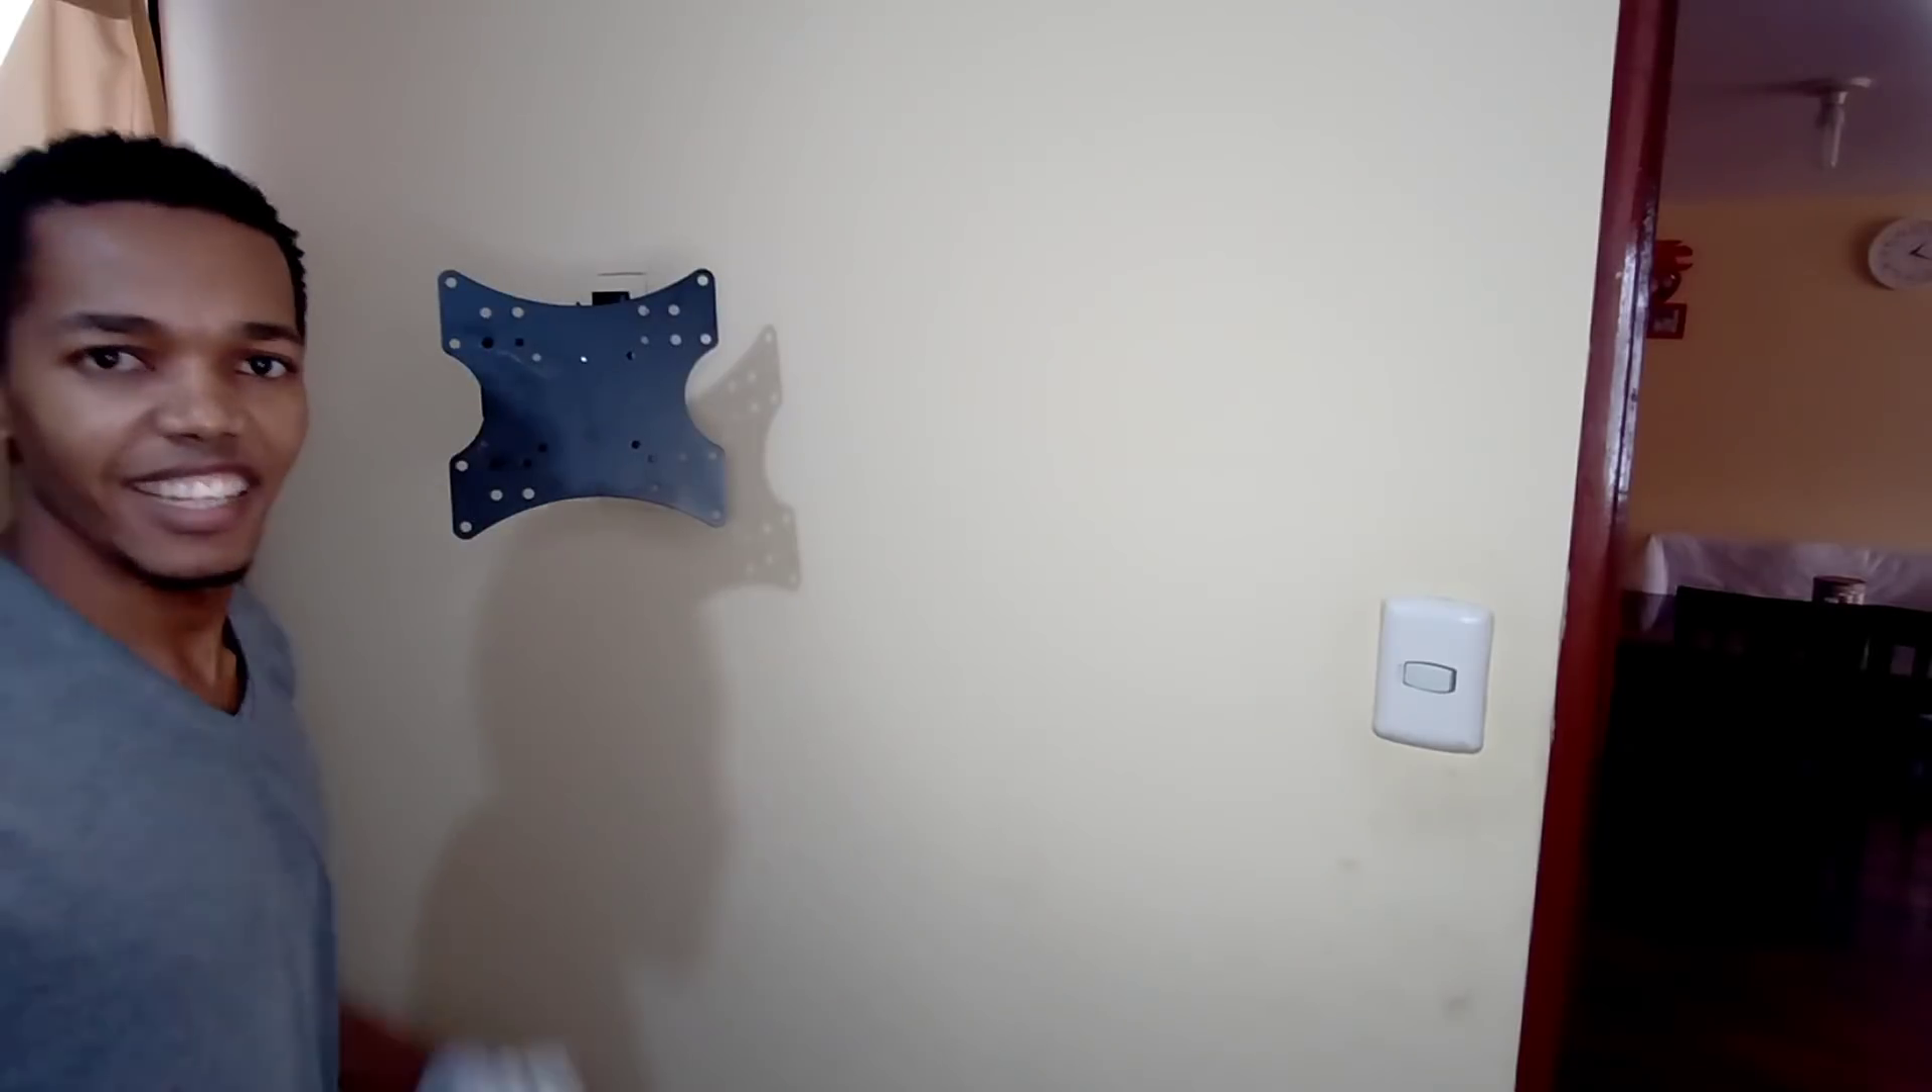Ya nuestro rack está instalado Esta no se va a caer de ahí, para nada.